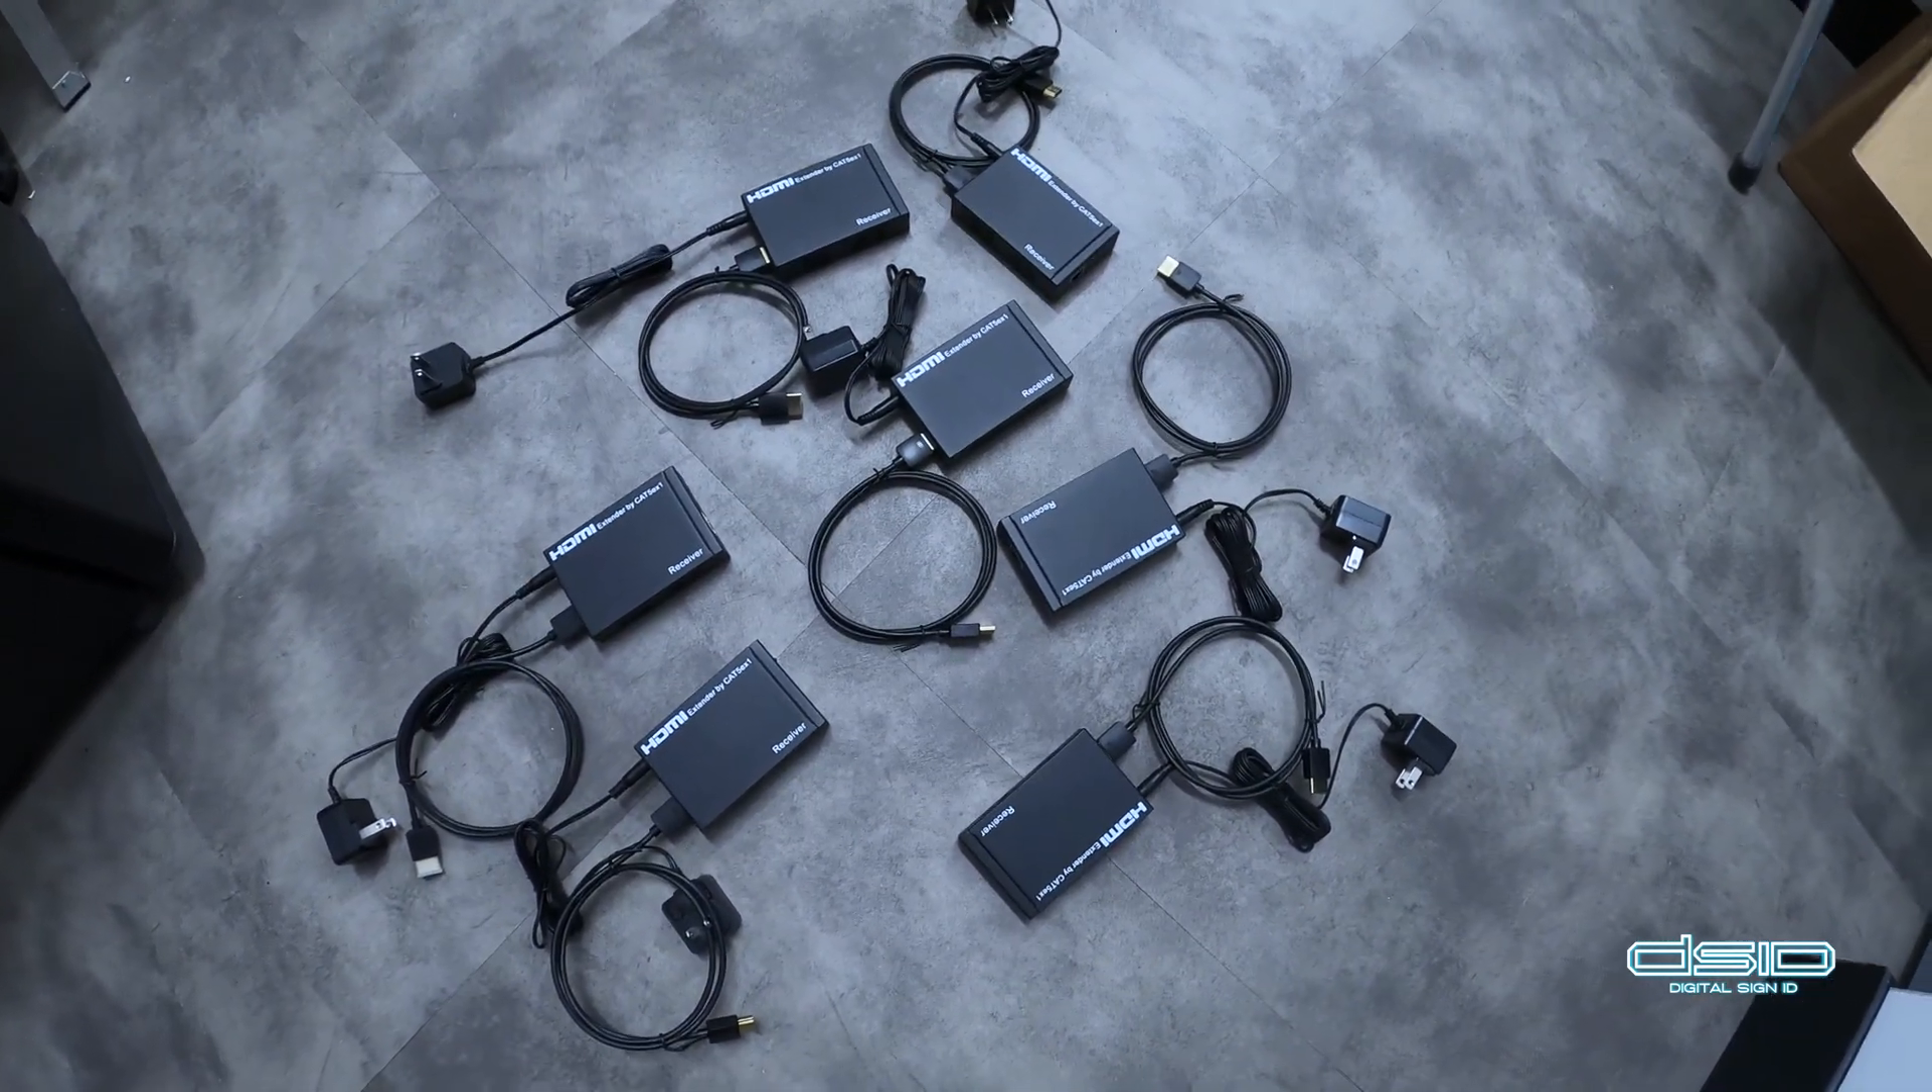We have our 7 receiver boxes all set up with power and HDMI connected.